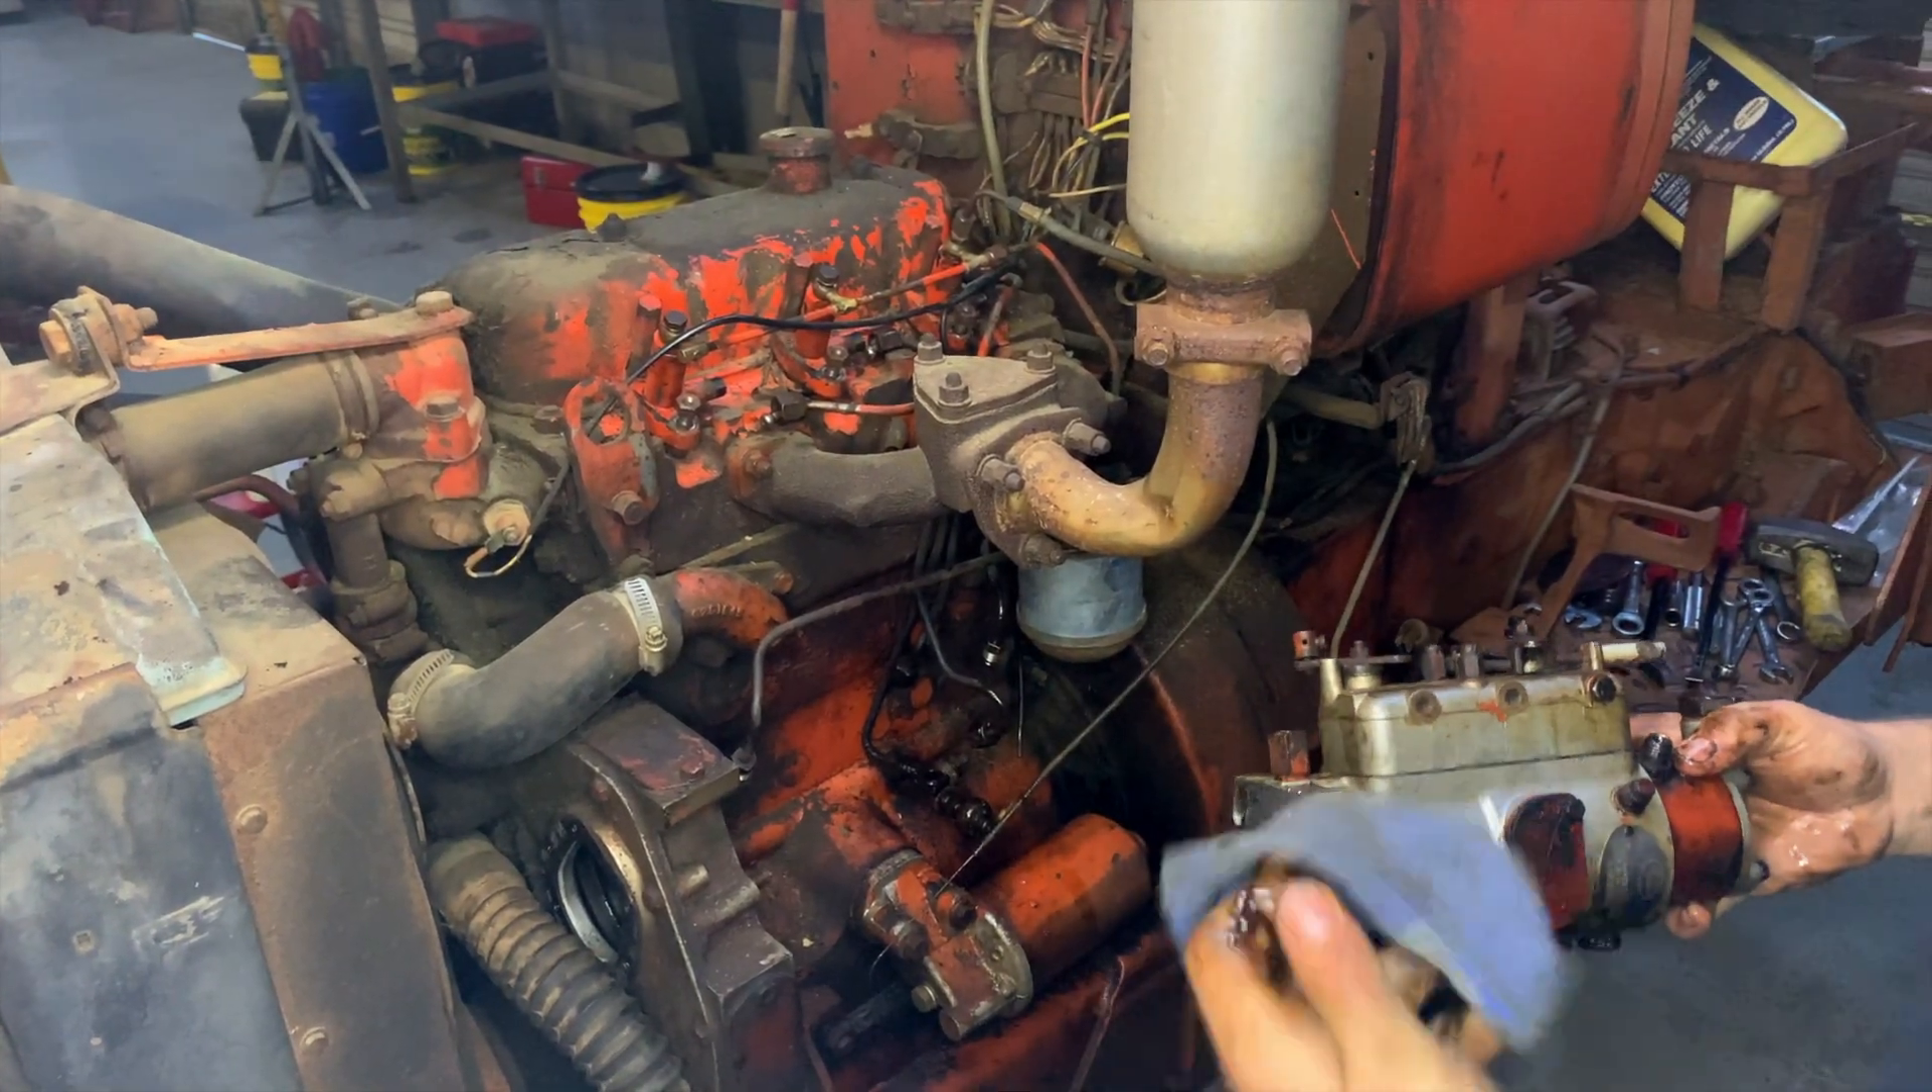And we have now successfully removed the injection pump.